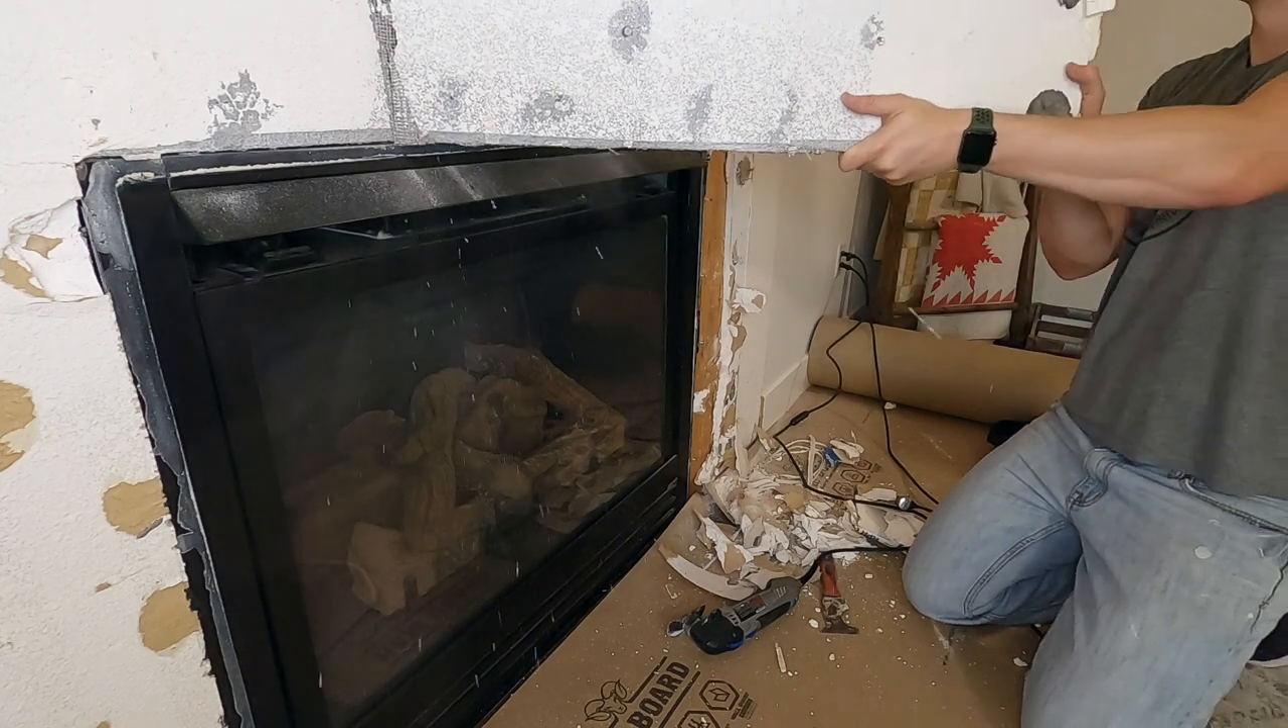I then used an oscillating tool to cut into all the cement board that was around the fireplace and pulled this out bit by bit.